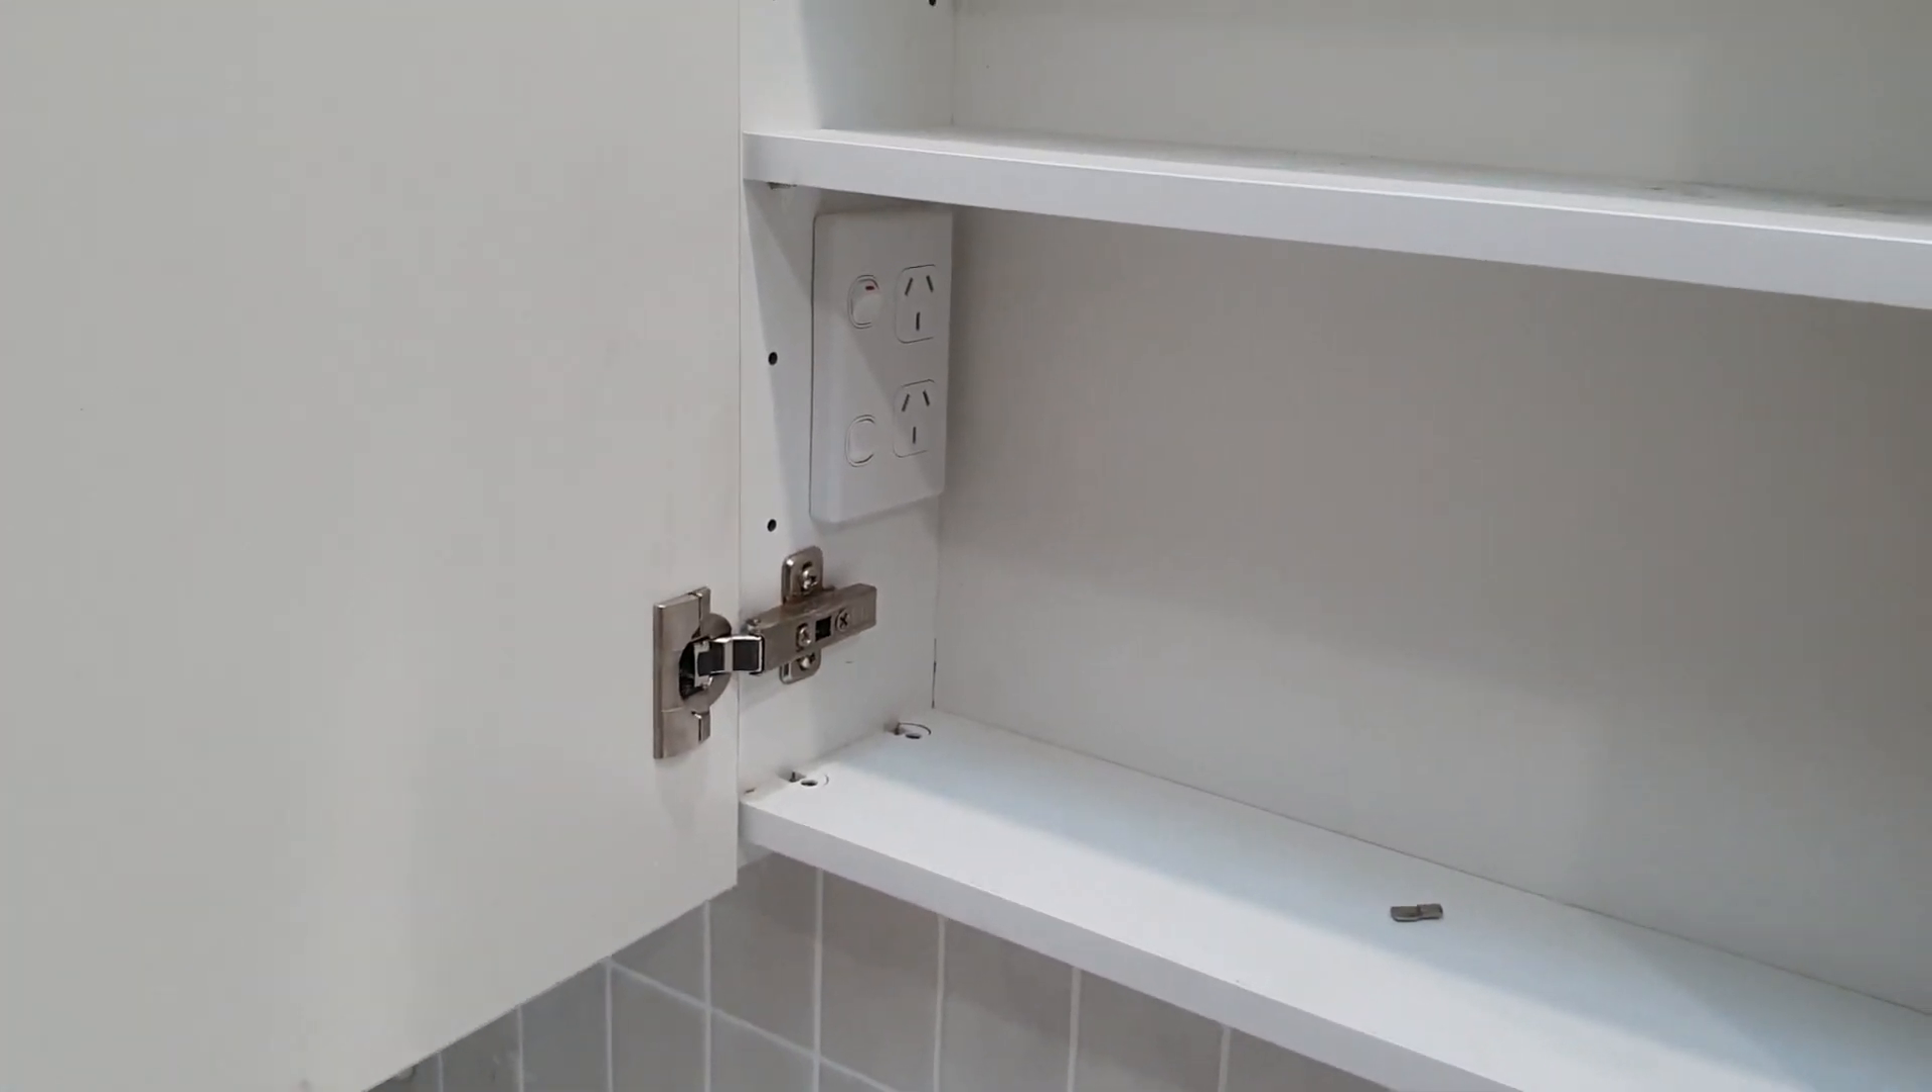So you can see as well with the mirror cabinets, all our power points inside have now been installed there.